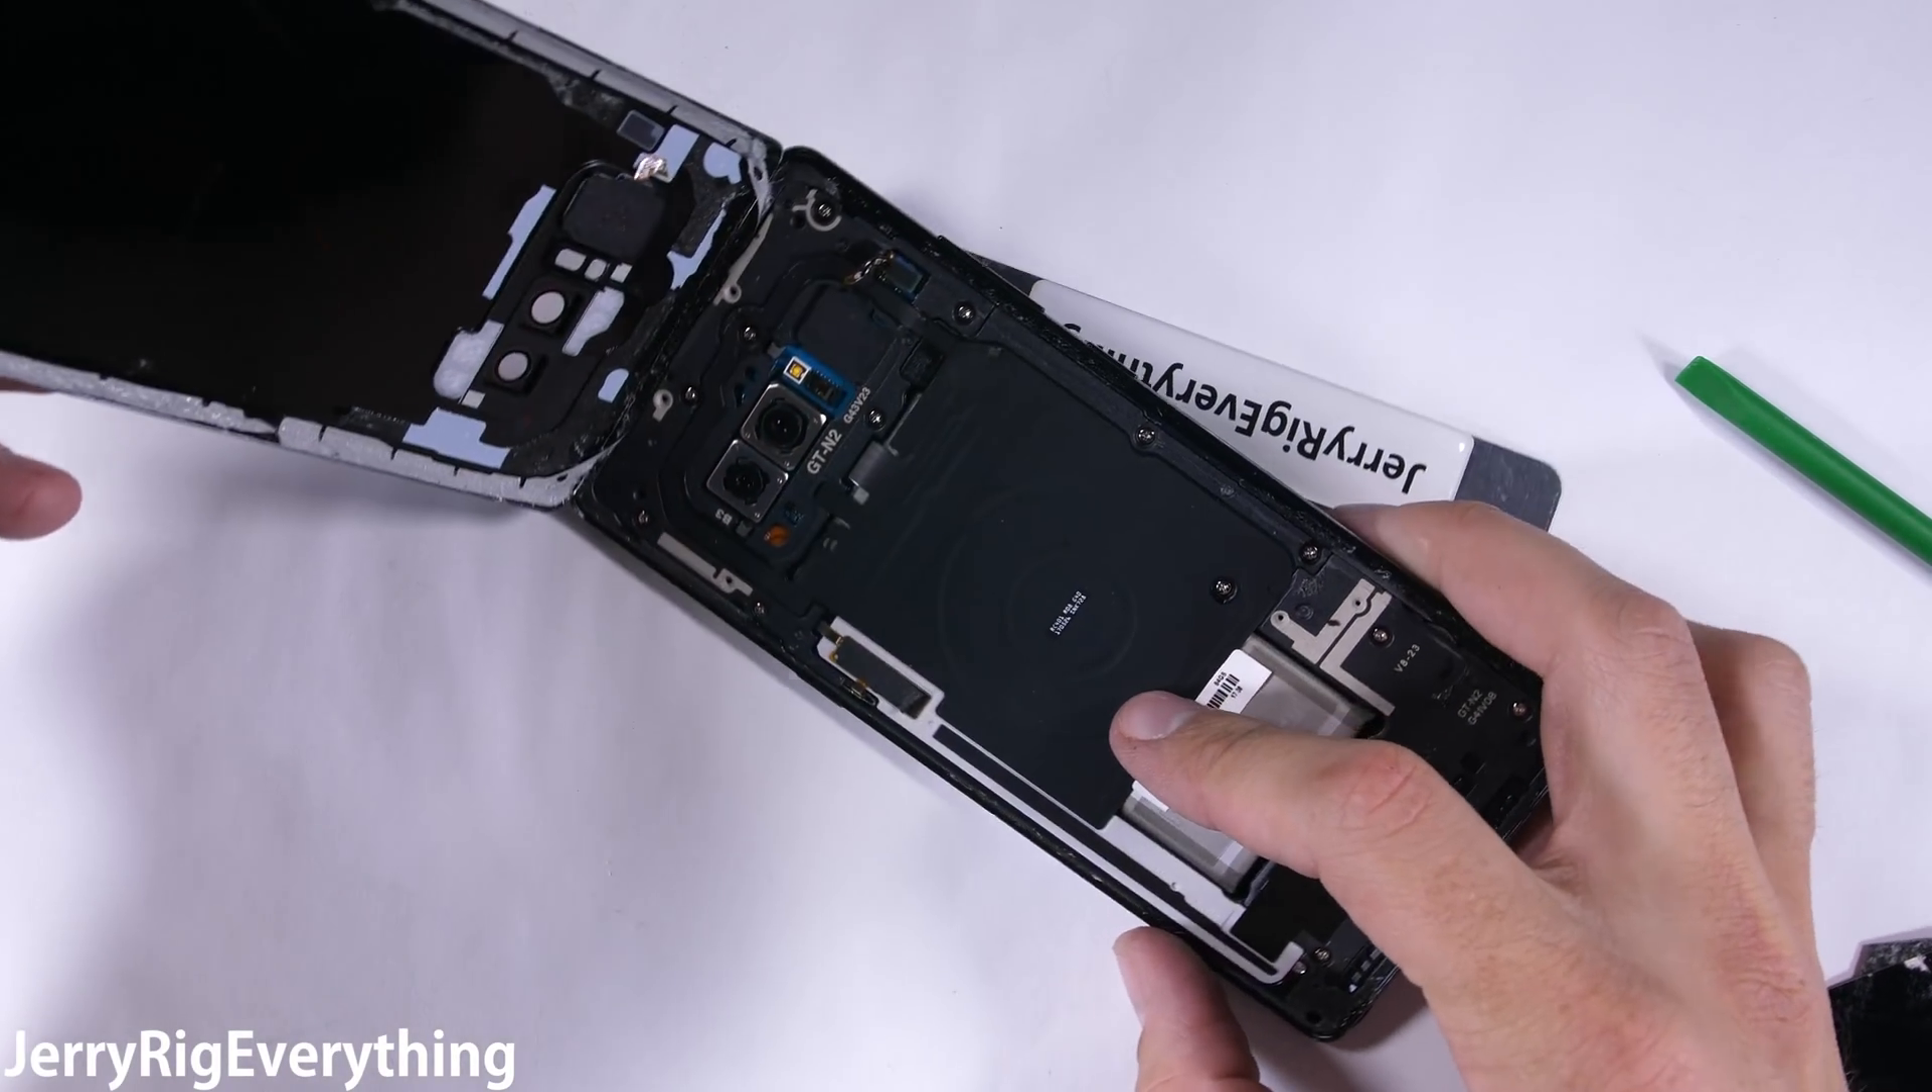Finally, my back panel lifts up and away from the phone, exposing some of the plastic shrouds protecting the internal components.